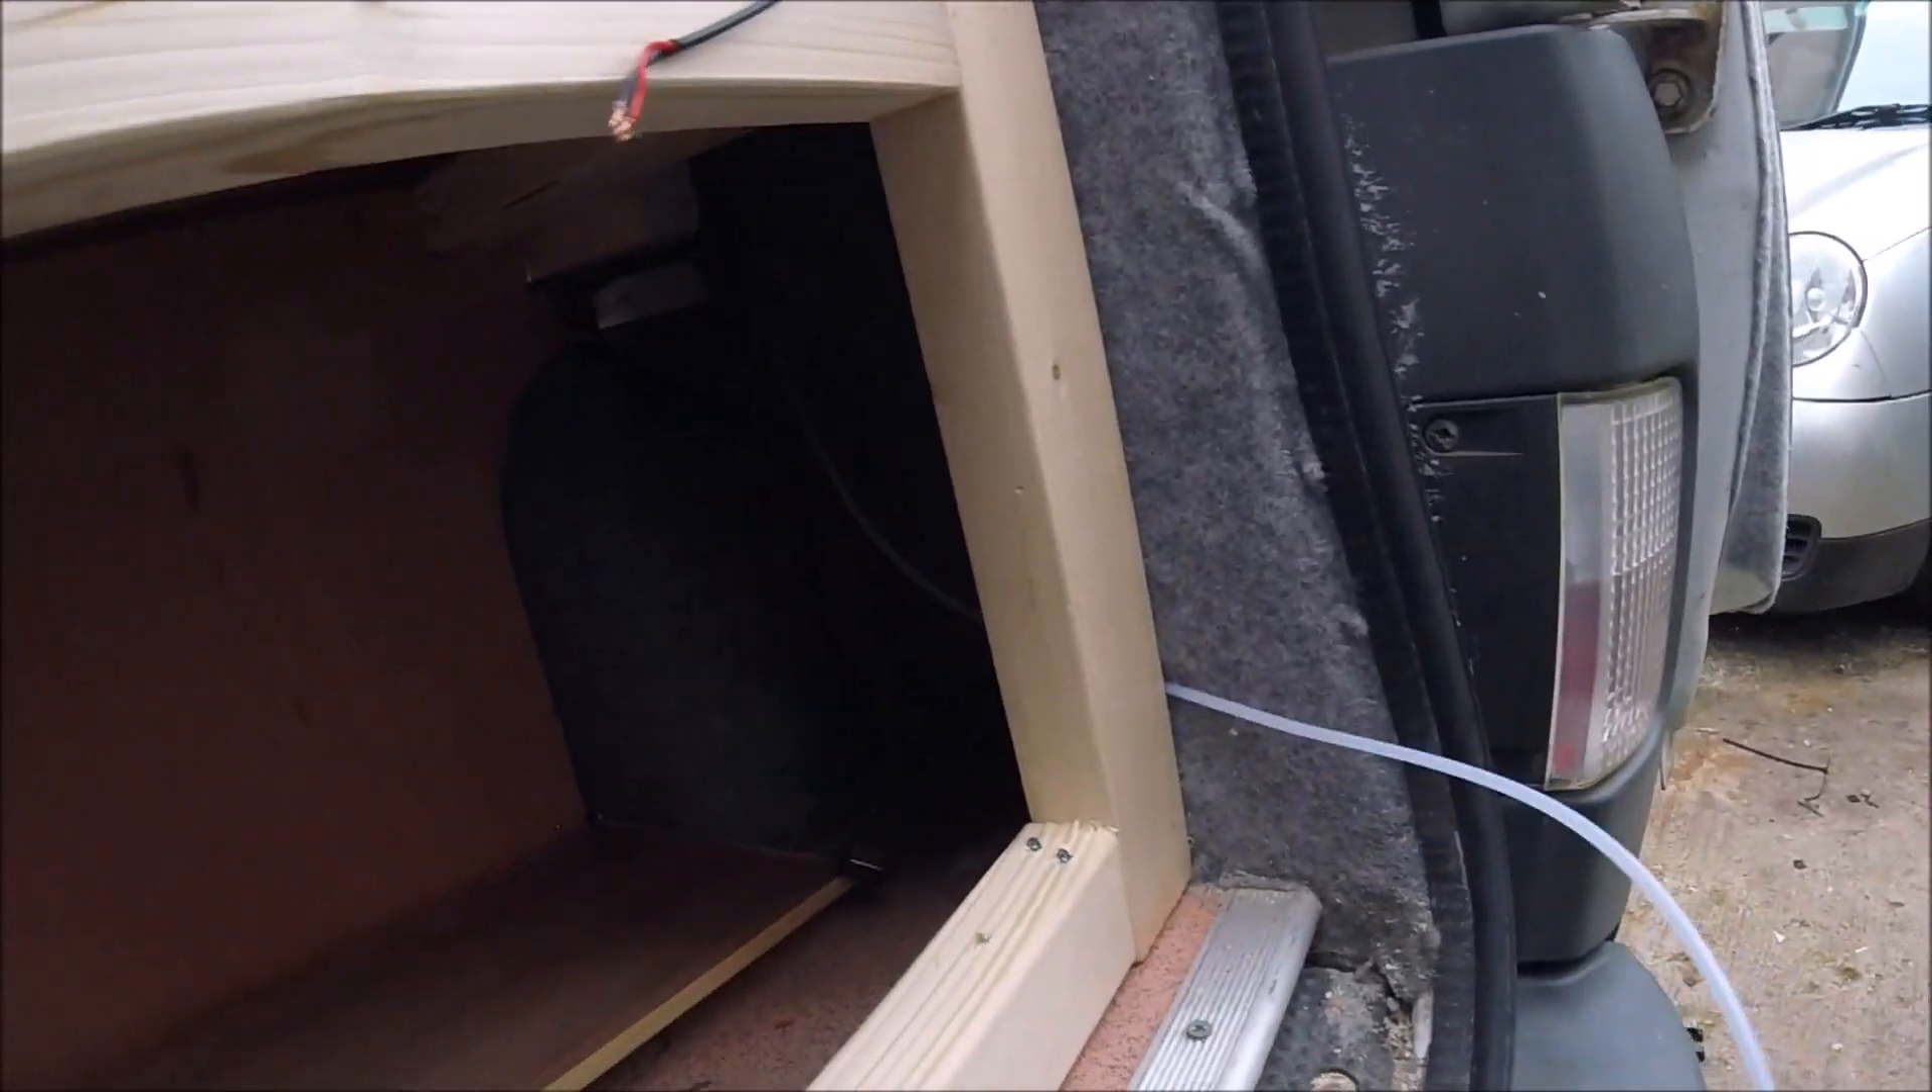As you can see i've also got the fuel line fed all the way out.